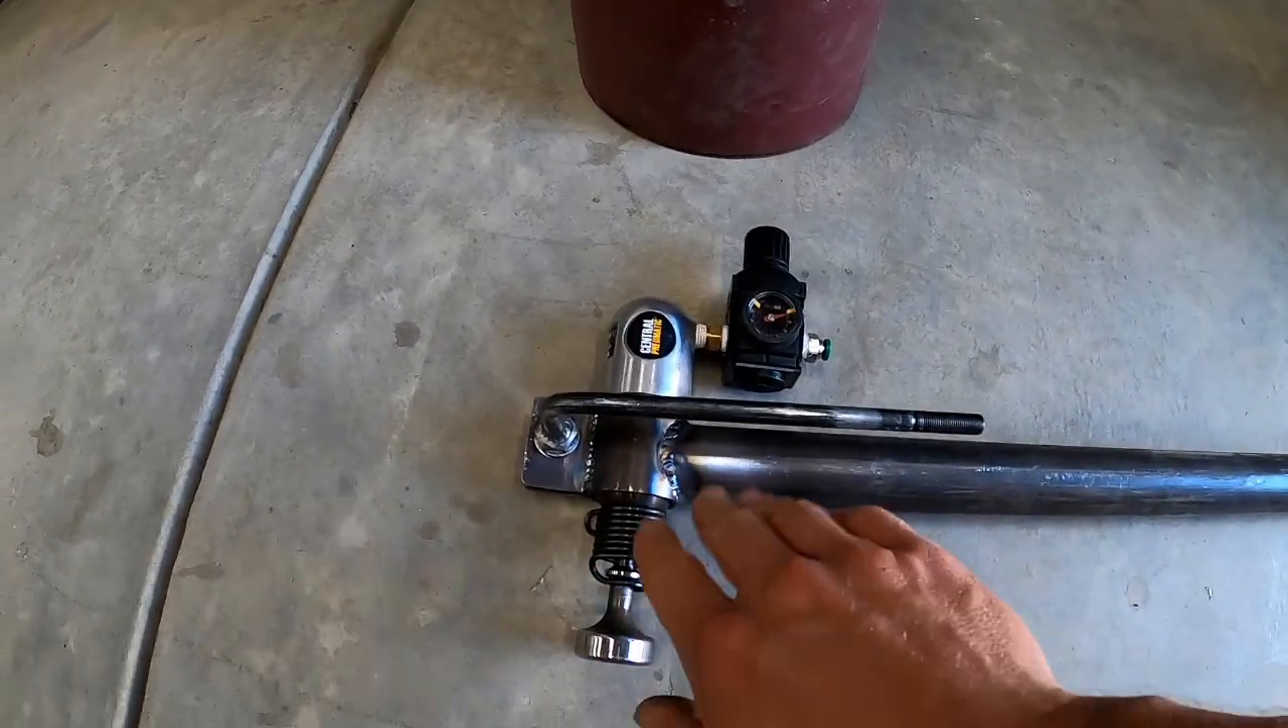I did get our mount welded to the hoop that I bent up.